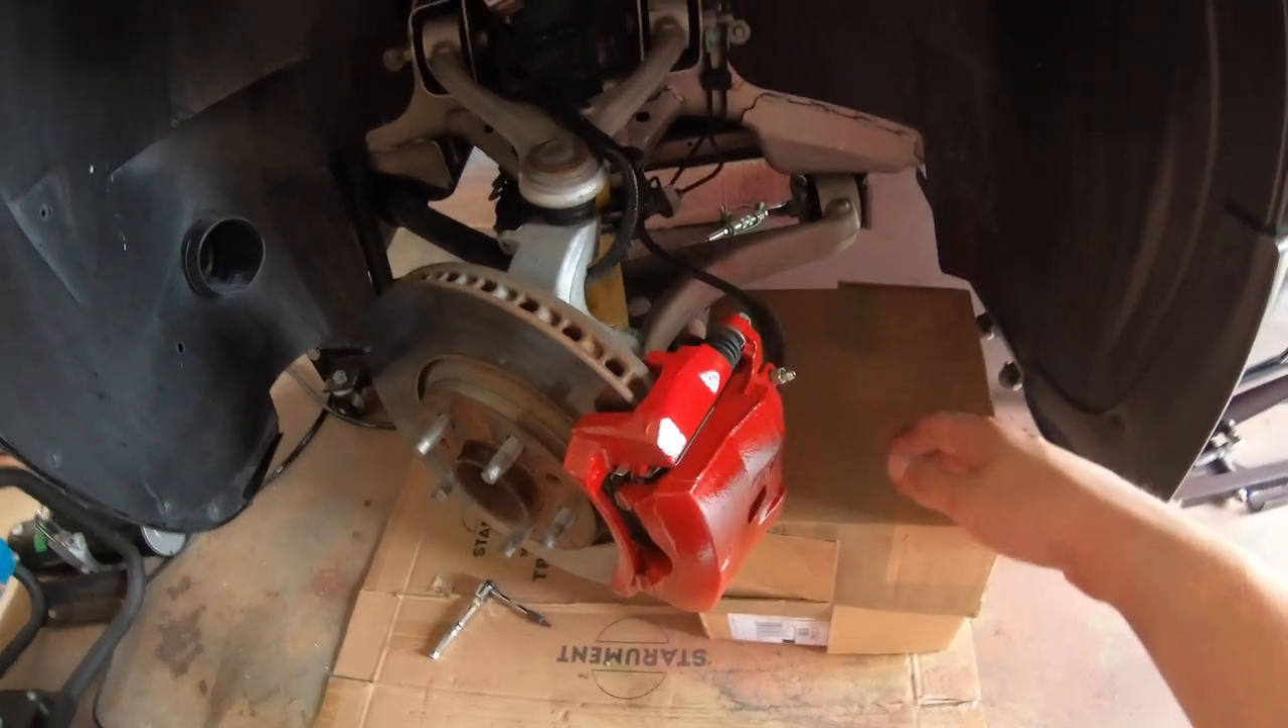Alright so I put the rest of the caliper on, torqued it down. Only thing left to do now is put the wheel on and lower it.